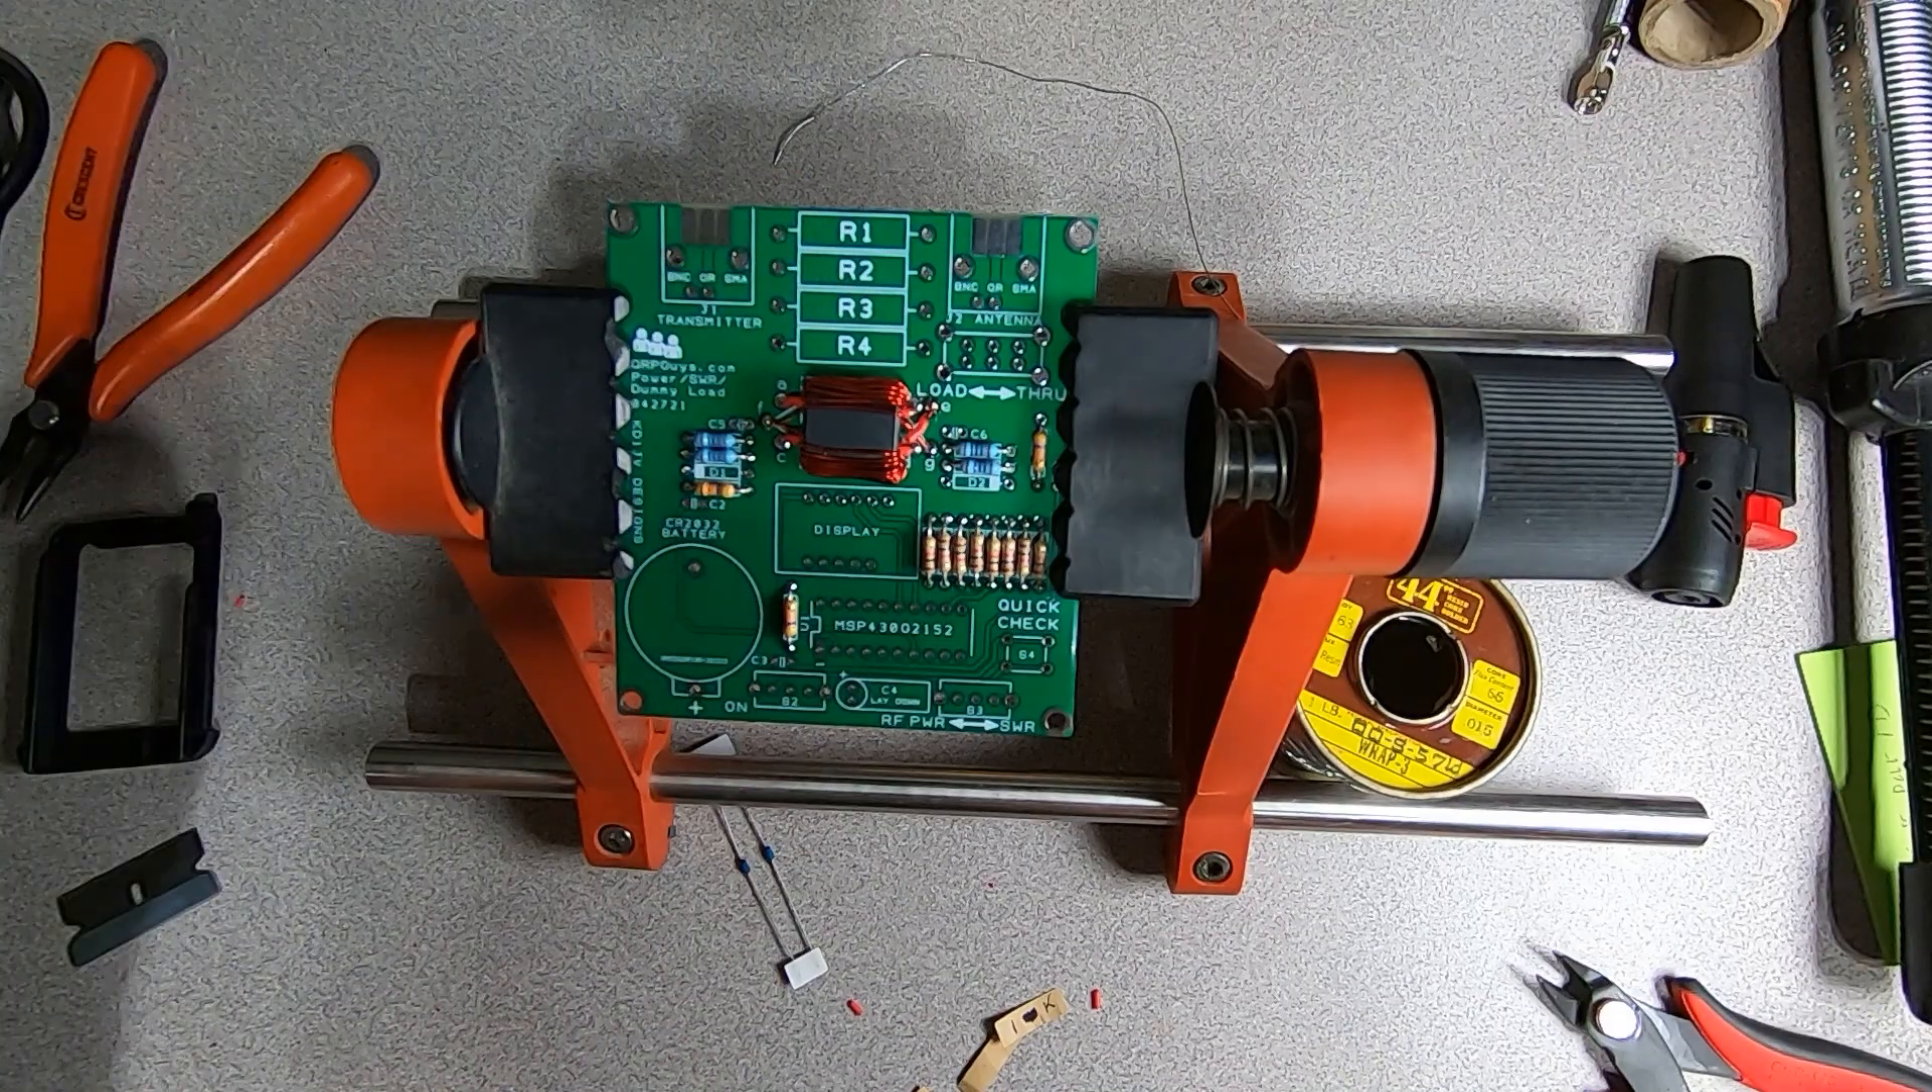Now that we've got our board populated with all of our small resistors, the only resistors left are the ones for the dummy load here.